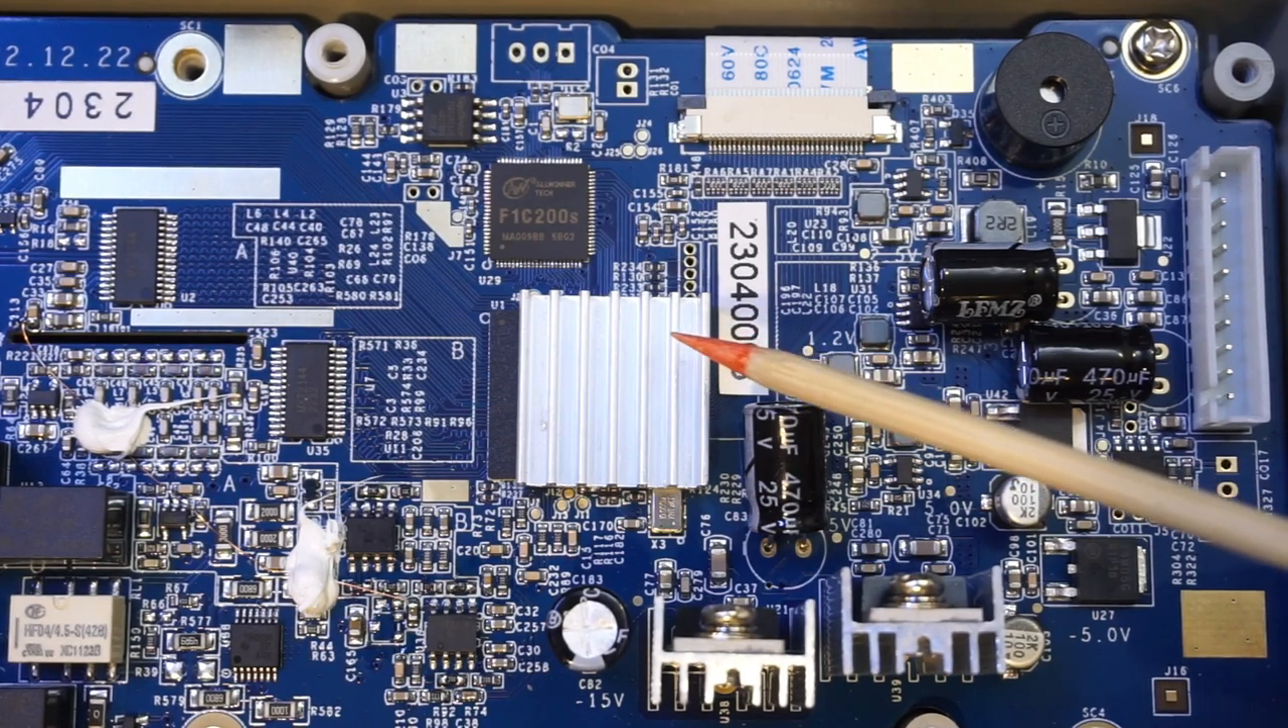Now I'm not going to remove the heat sink as it's glued on, but interestingly you can see here, the heat sink was actually not quite aligned with the chip.